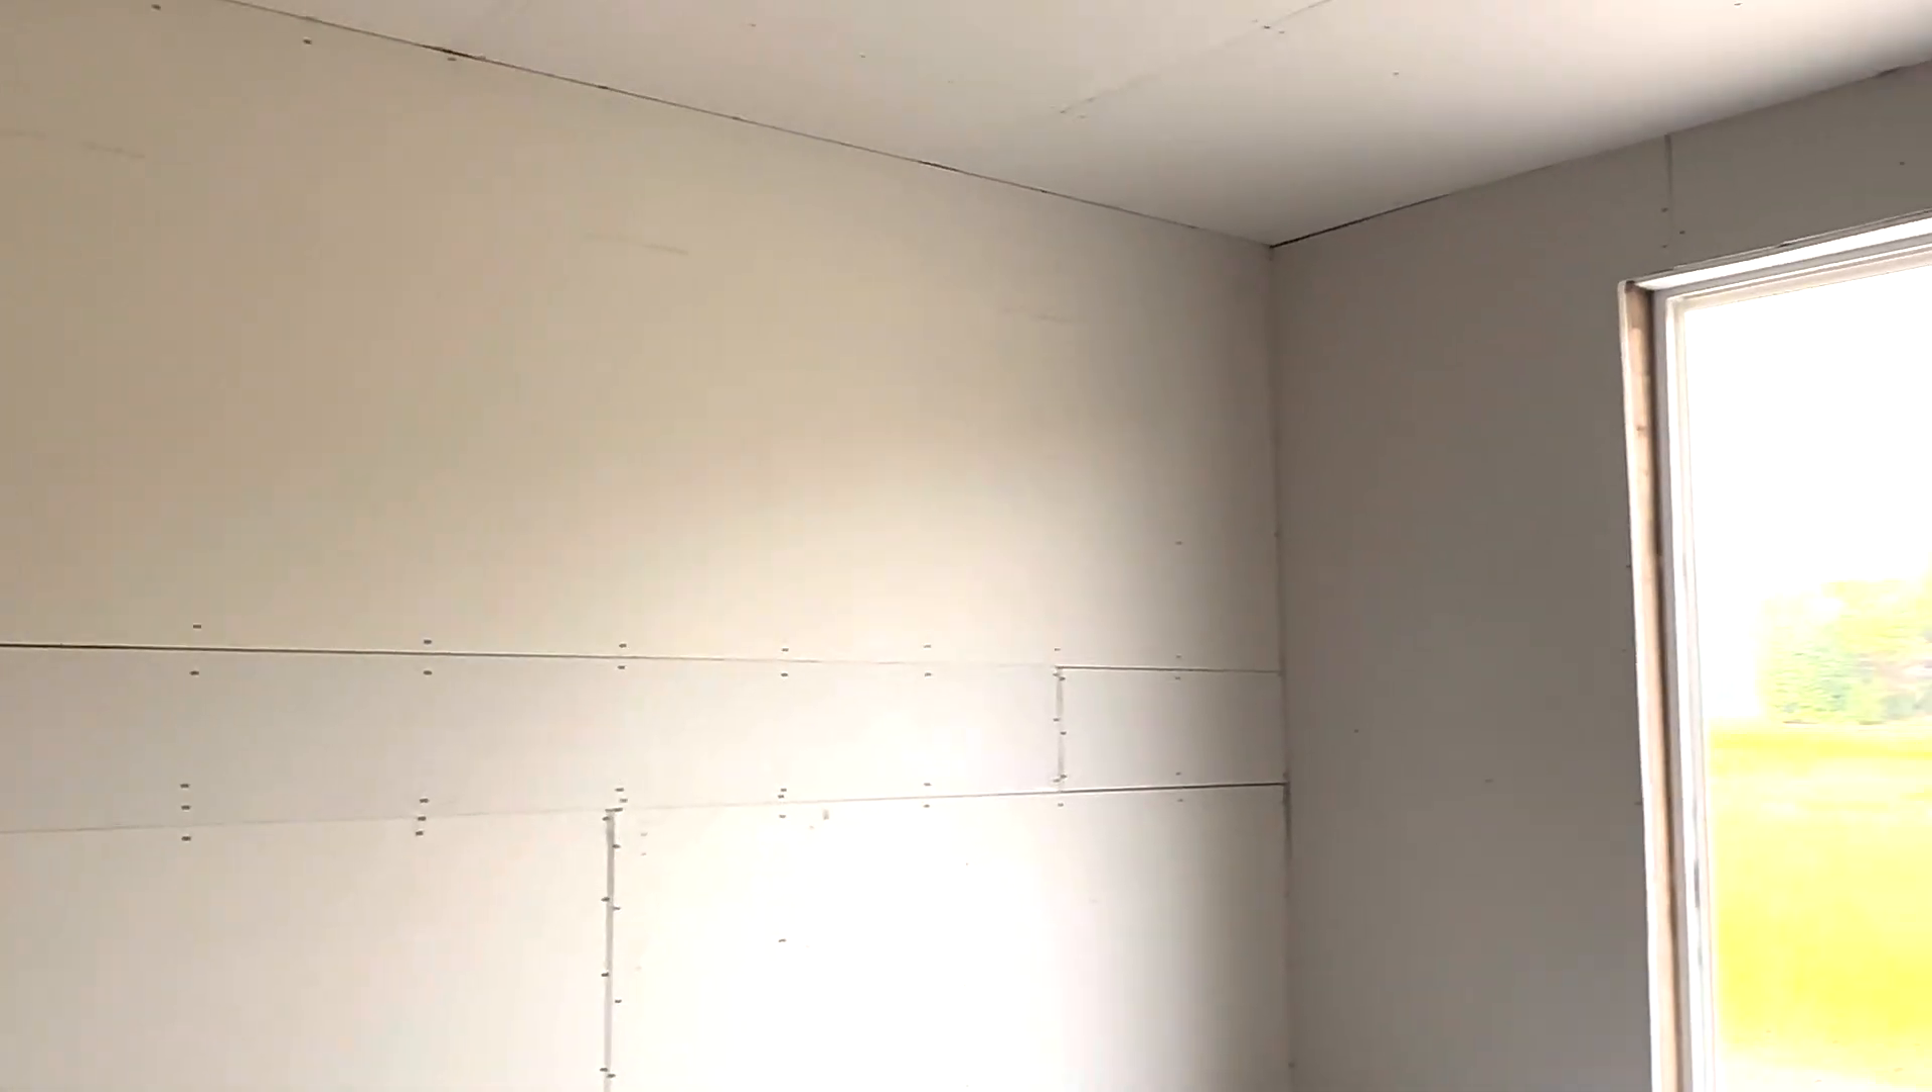So we got most of drywall up.